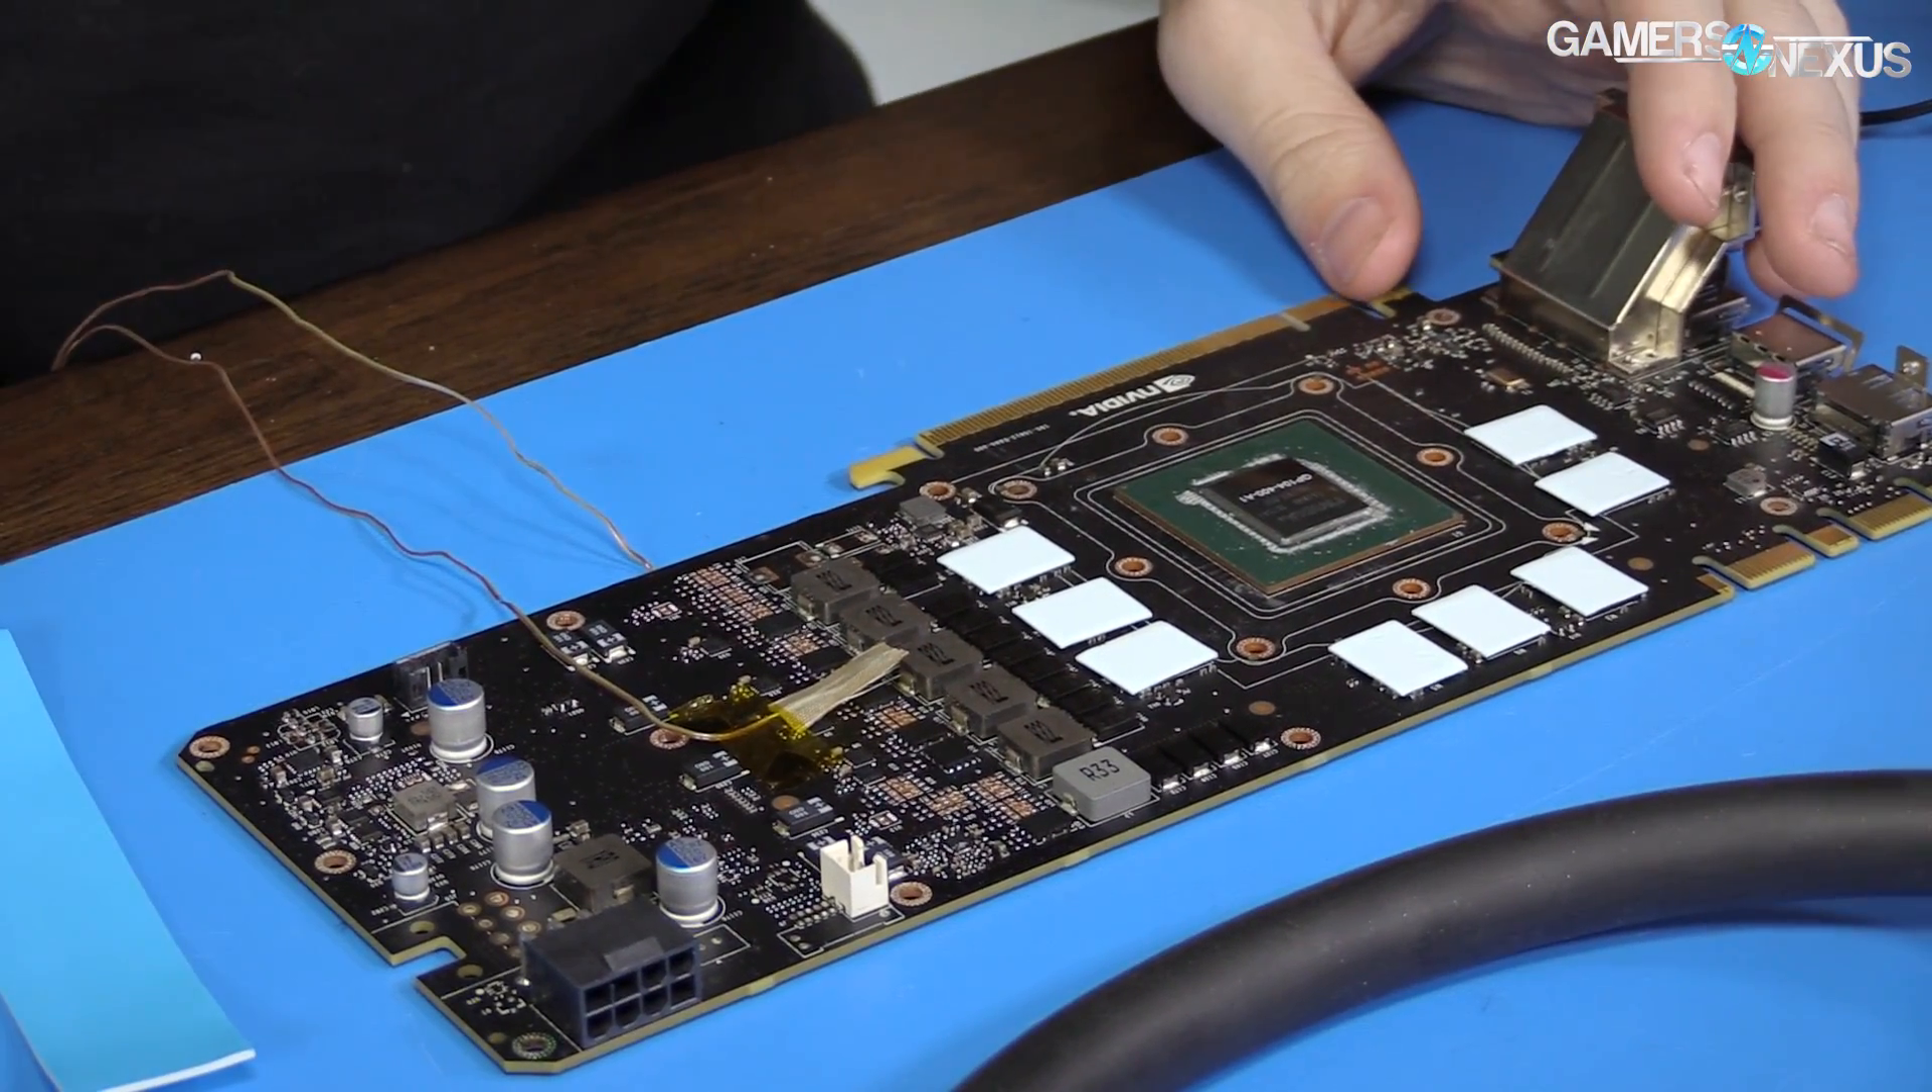Okay that's the vram thermal pads done.